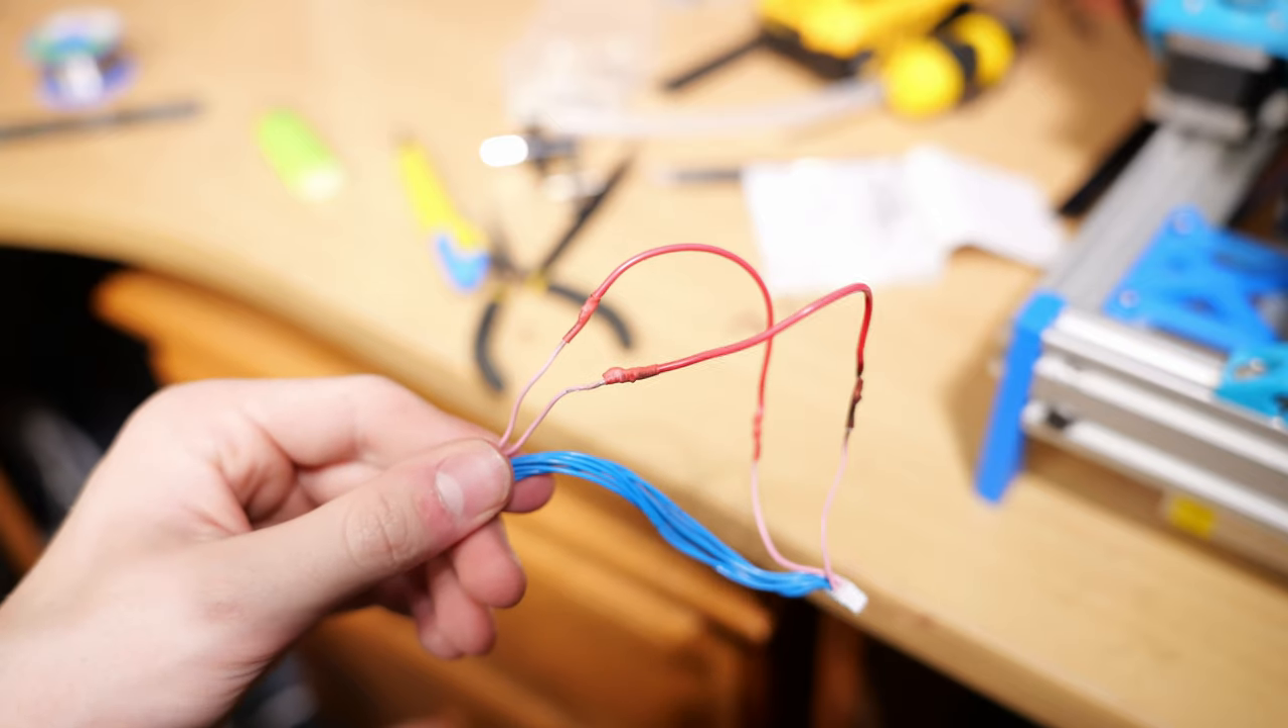Both pieces have heat shrink and now both pieces have been heat shrunk.